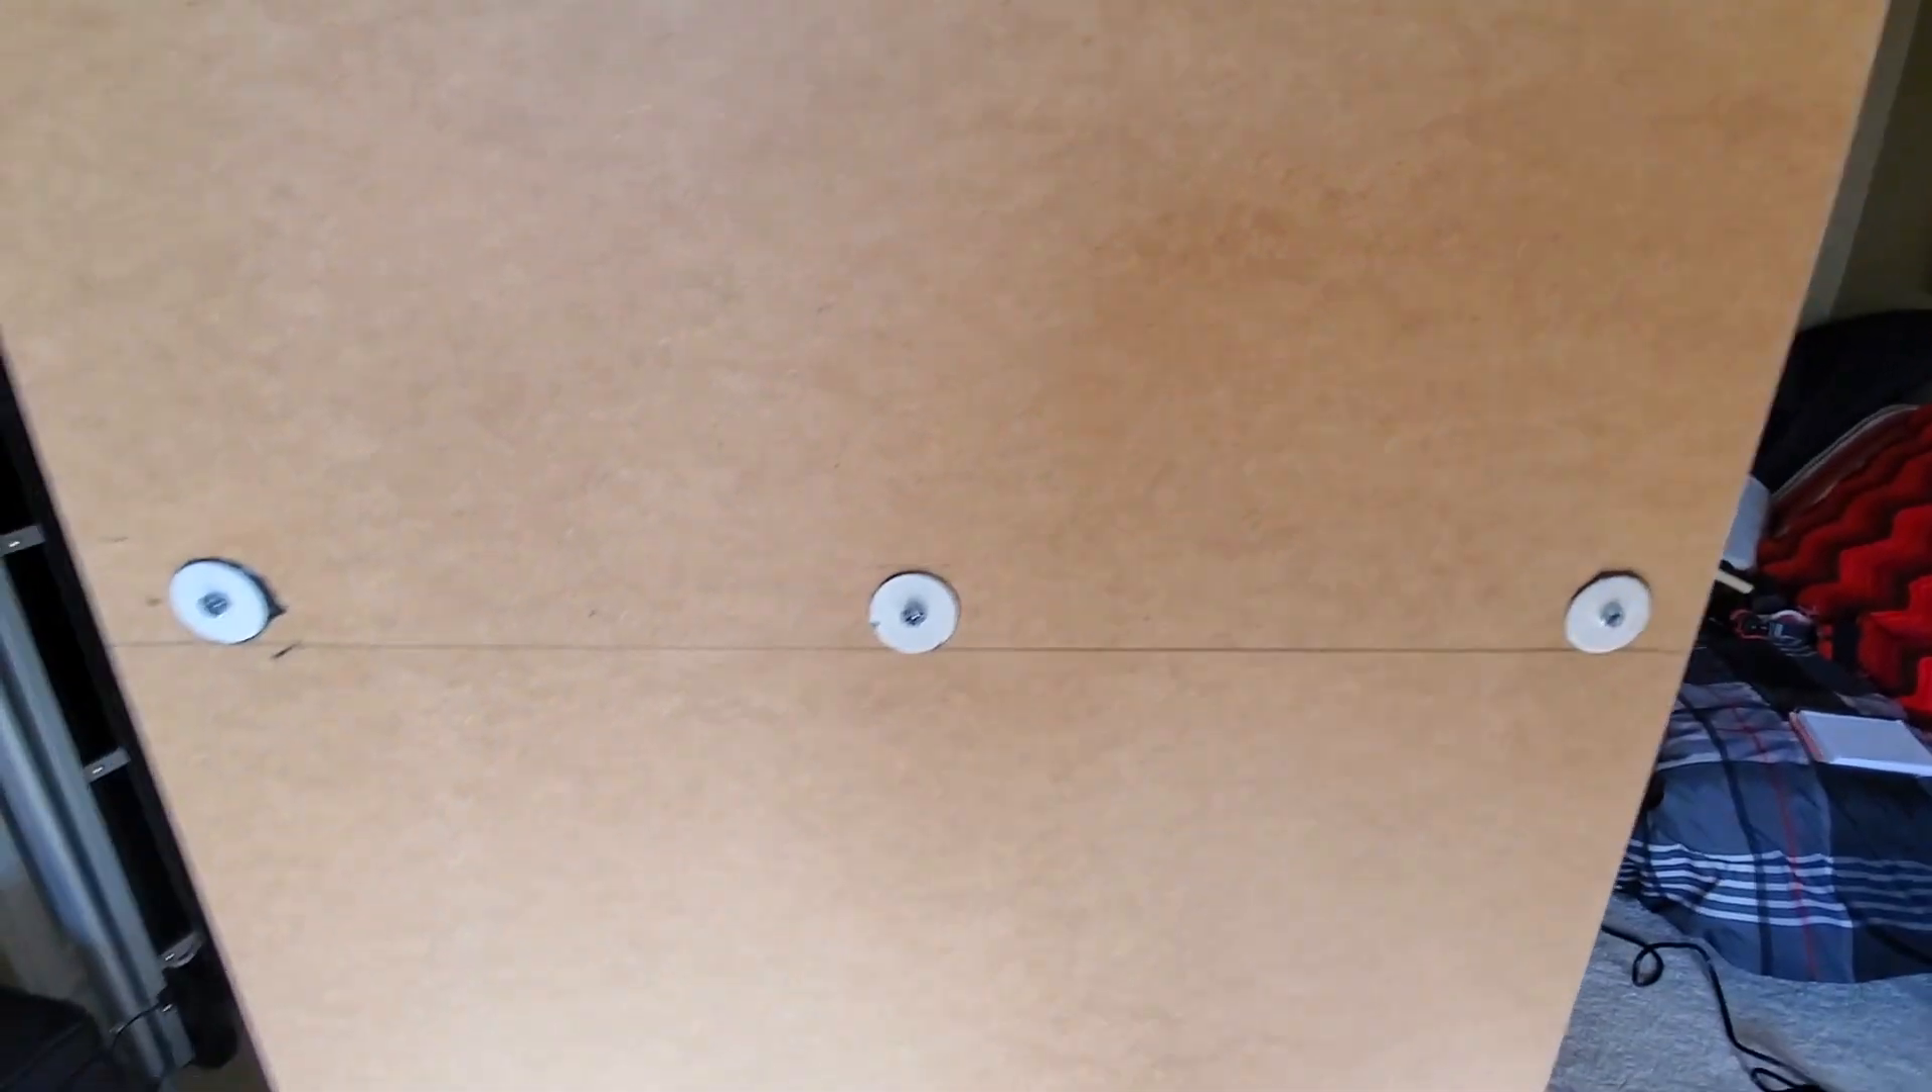I added an extra screw in the center of the top cage just to be sure it was secure.